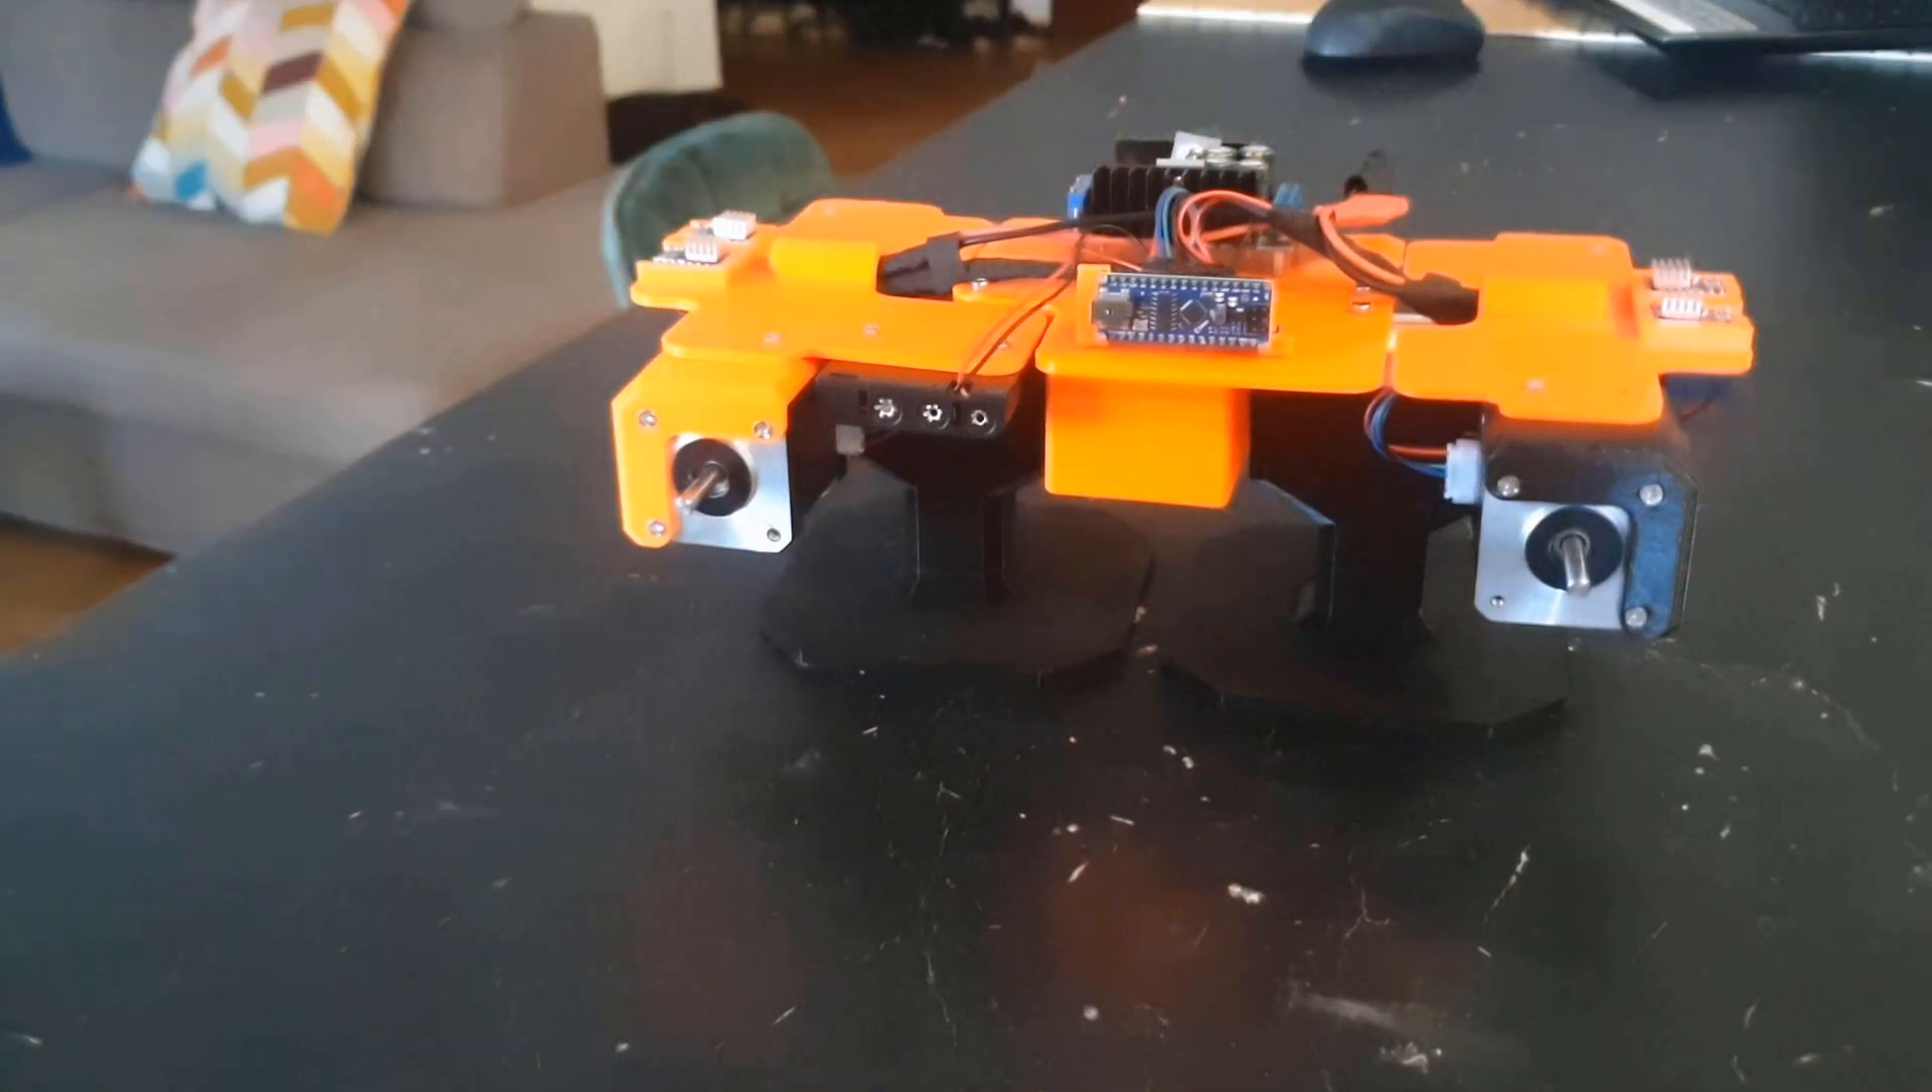We are done with the assembly of the M2R2 base.